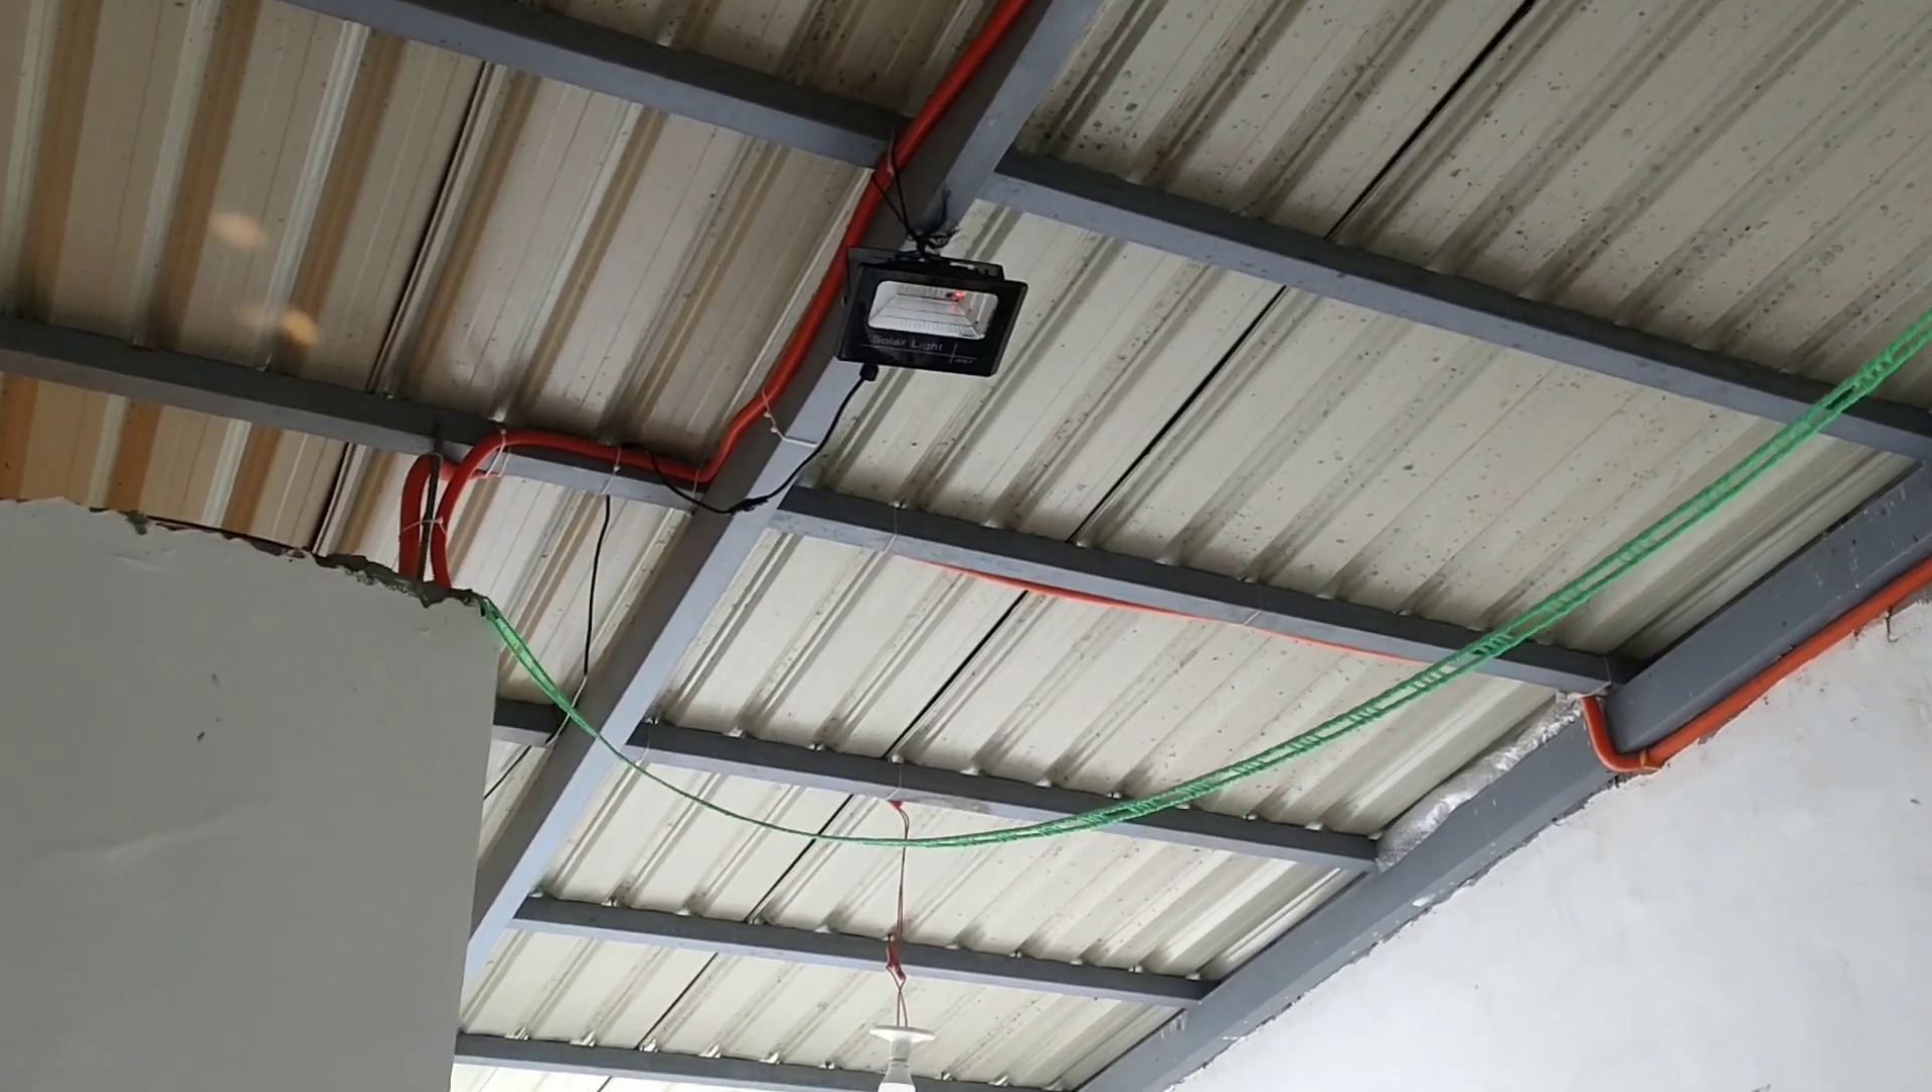So na-install na natin yung ating solar light. So dito natin sya kinabit.